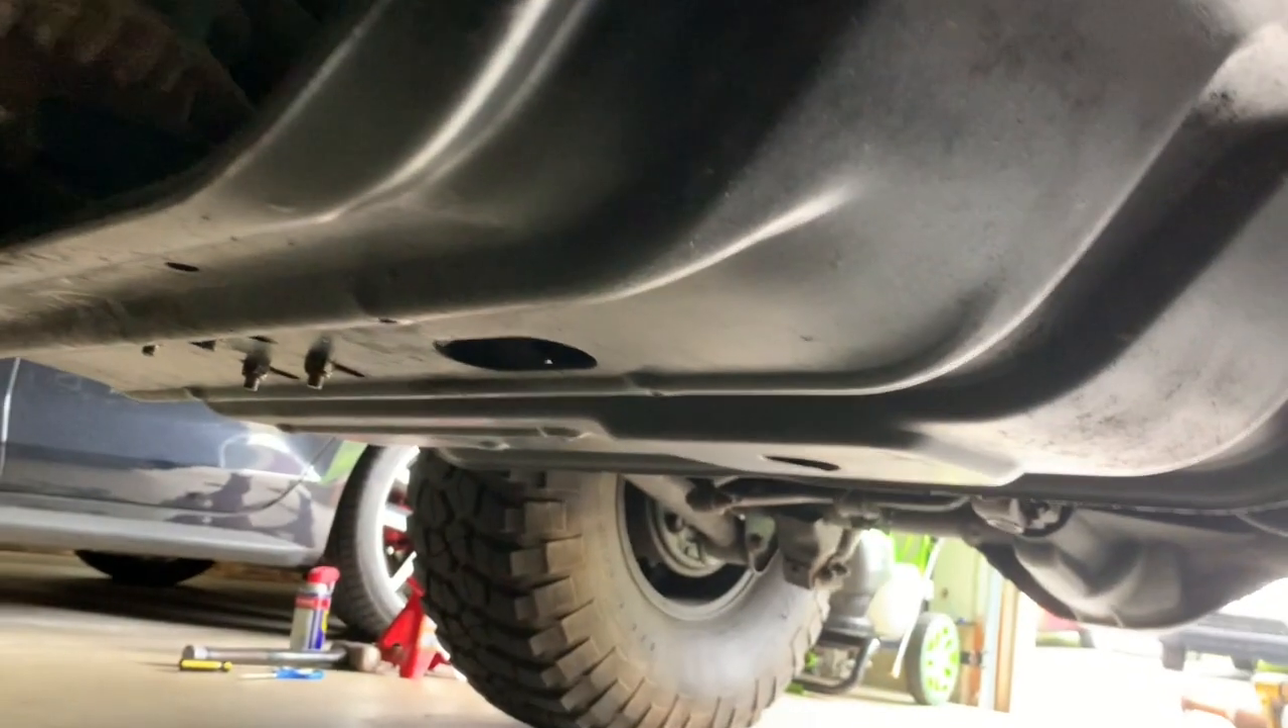And, uh, got the skid plate back on.